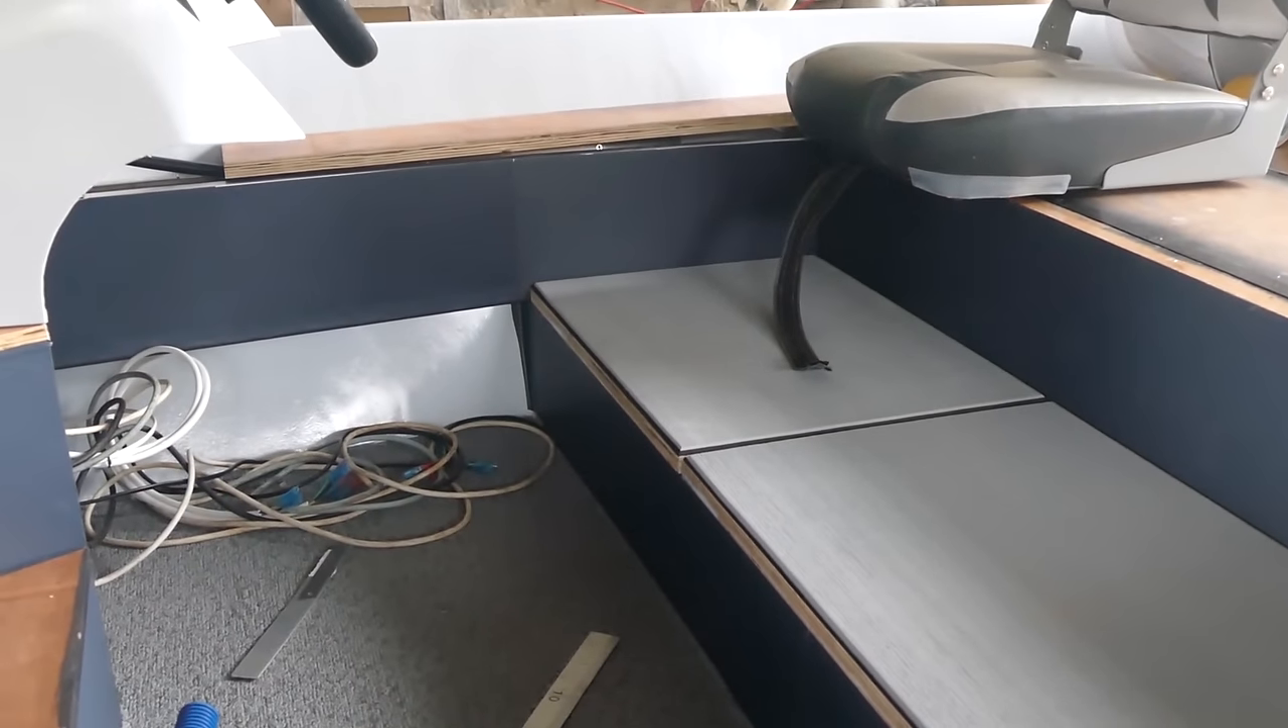Bon voilà les deux premiers panneaux en place c'est super propre.